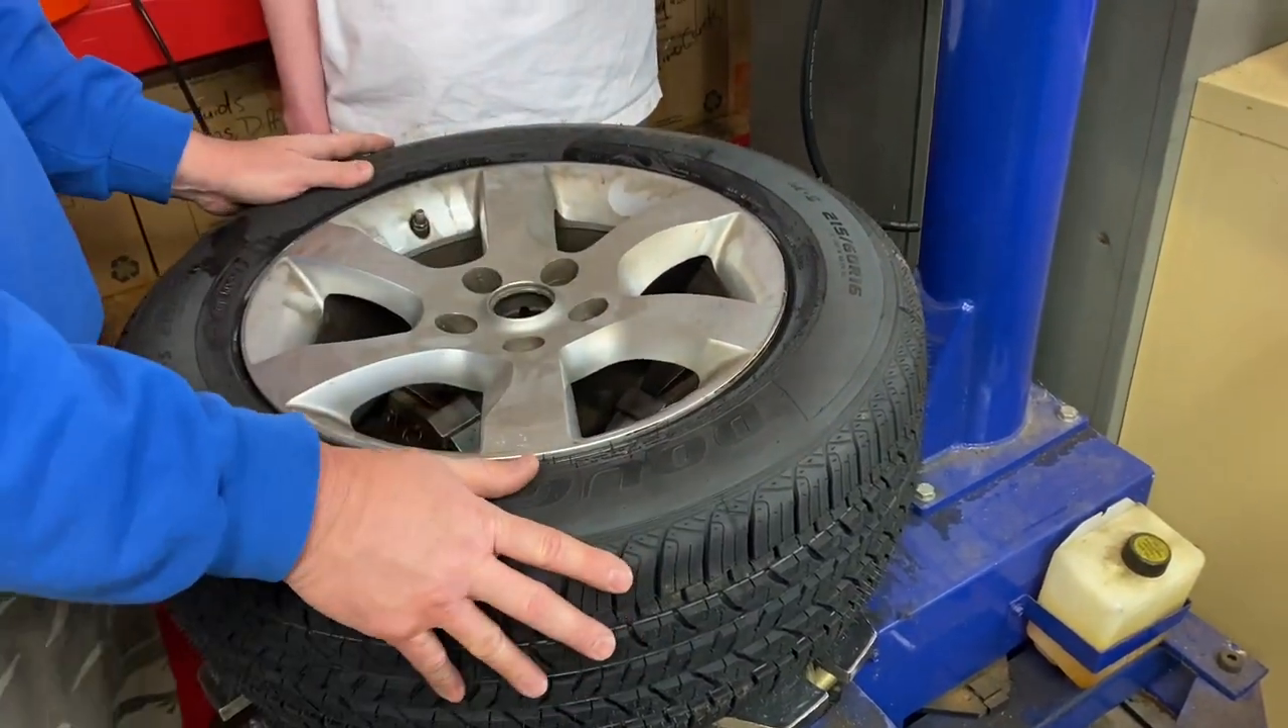And you're all done with mounting your first tire.